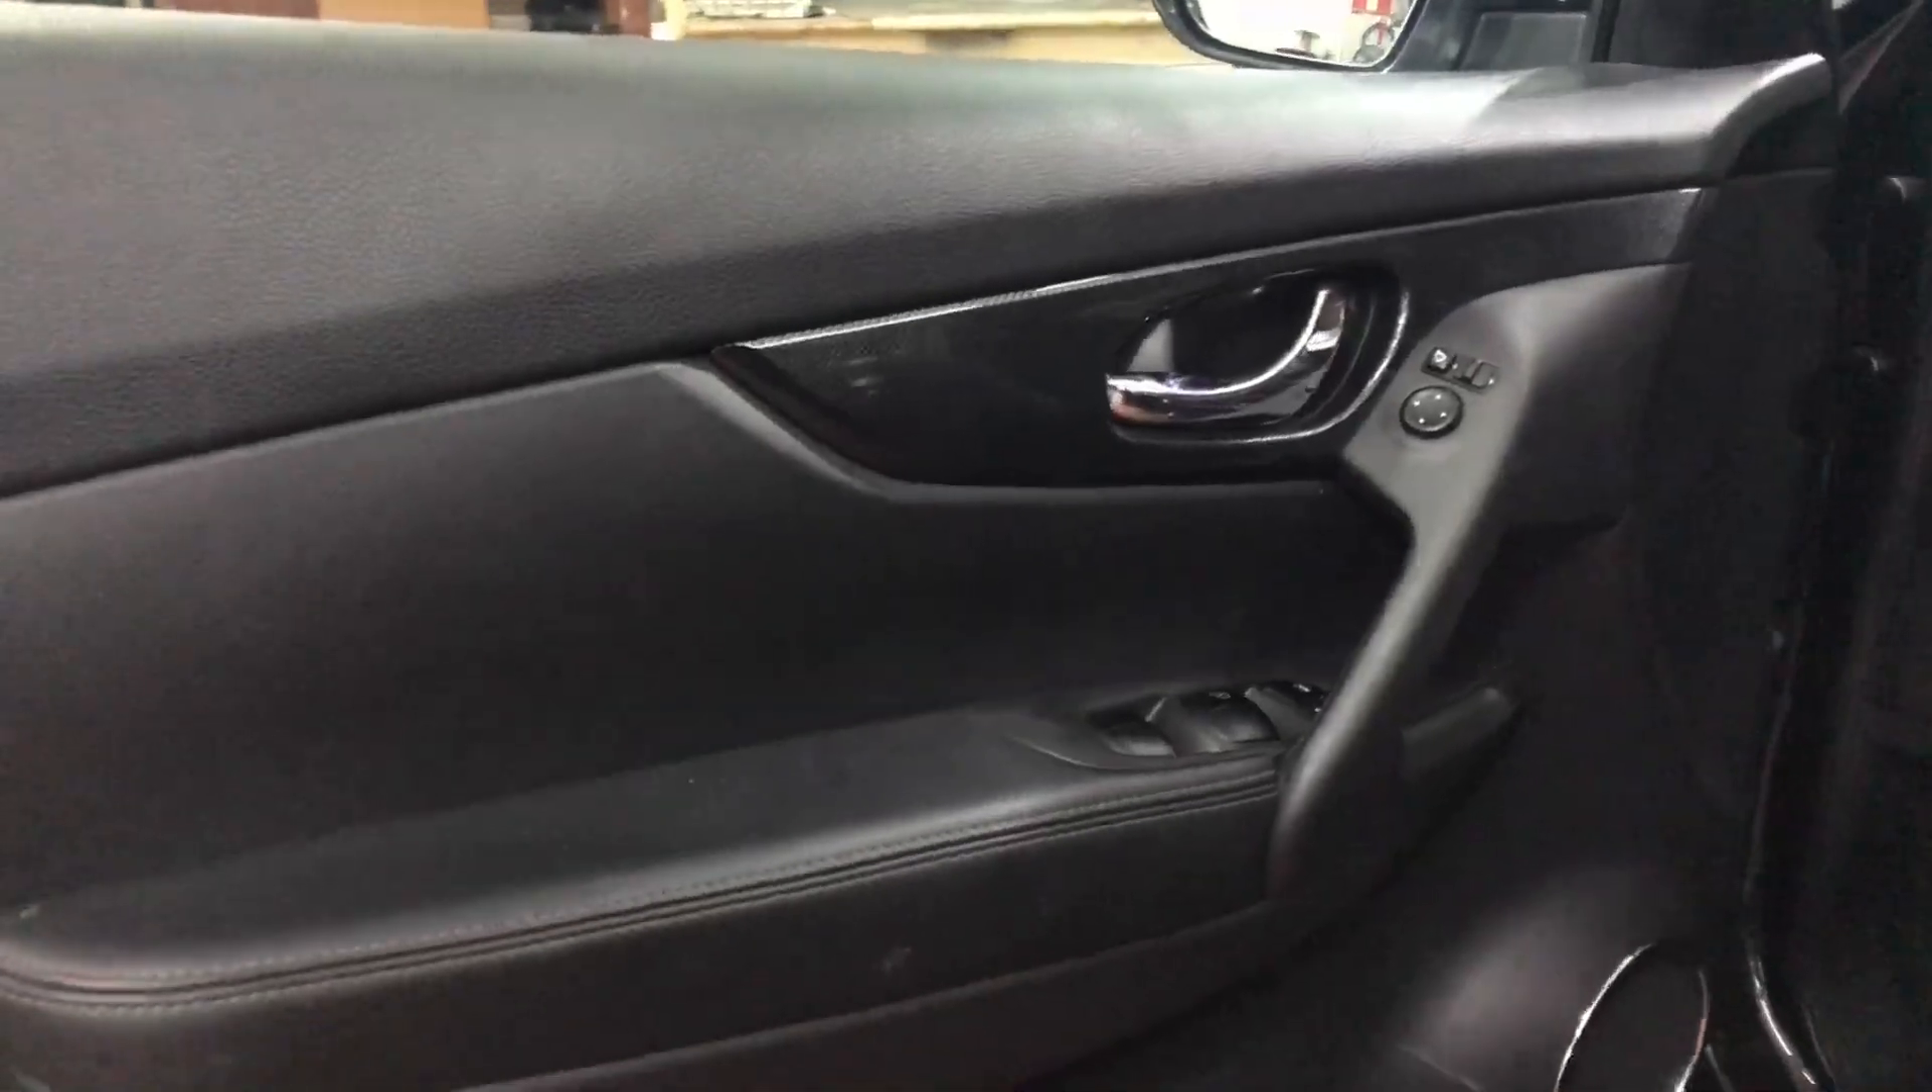Закончили собирать обшивки дверей на автомобиле nissan x-trail все стоит на своих местах.